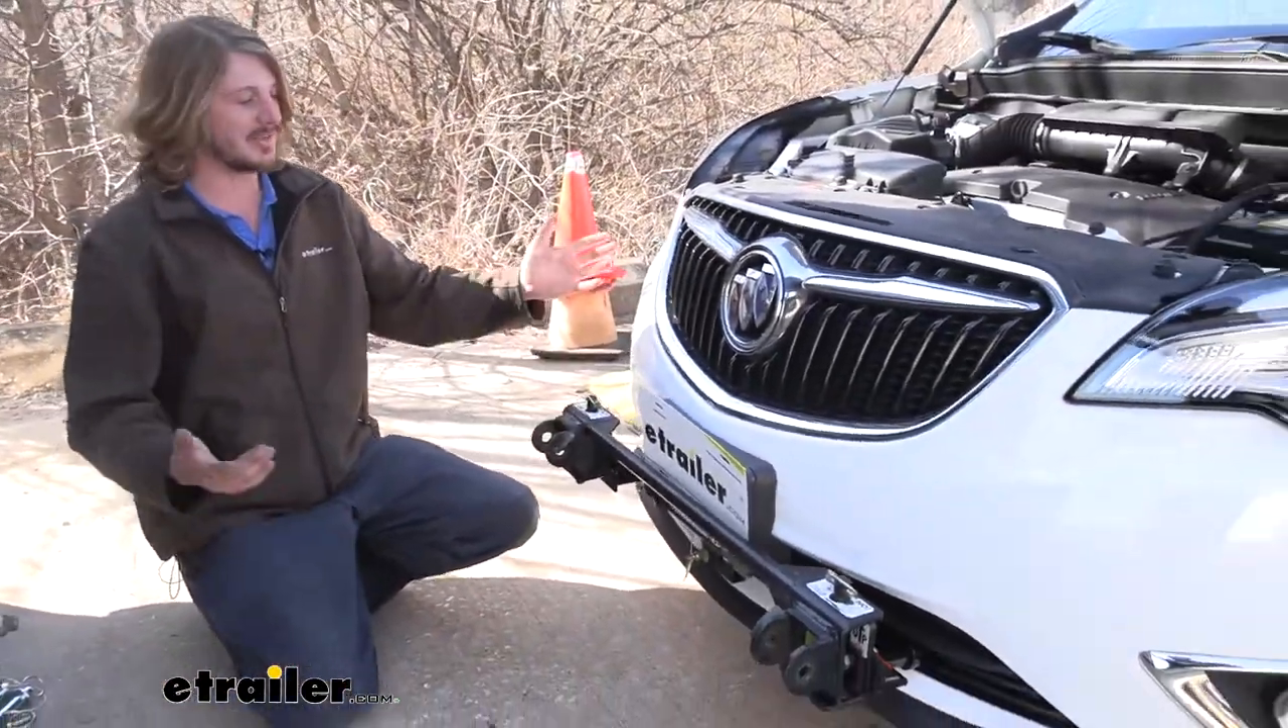We've got our base plate fully installed here.